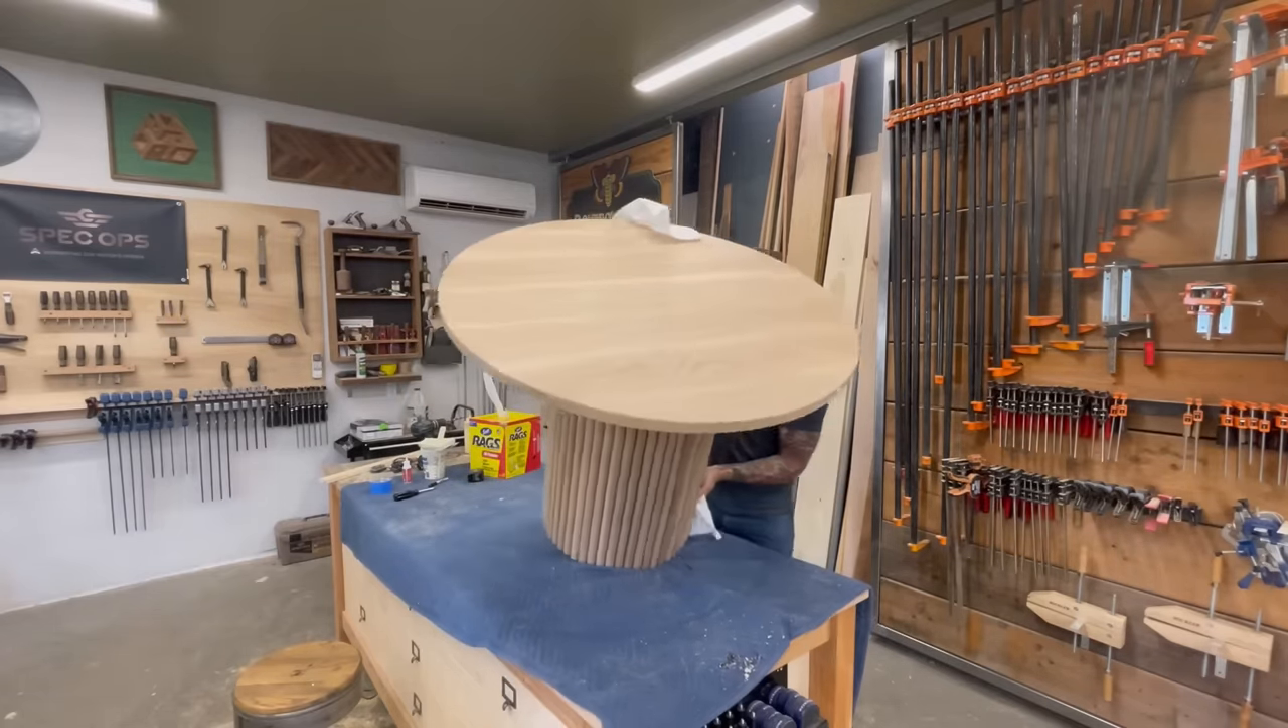The base is all put together and attached to the top.